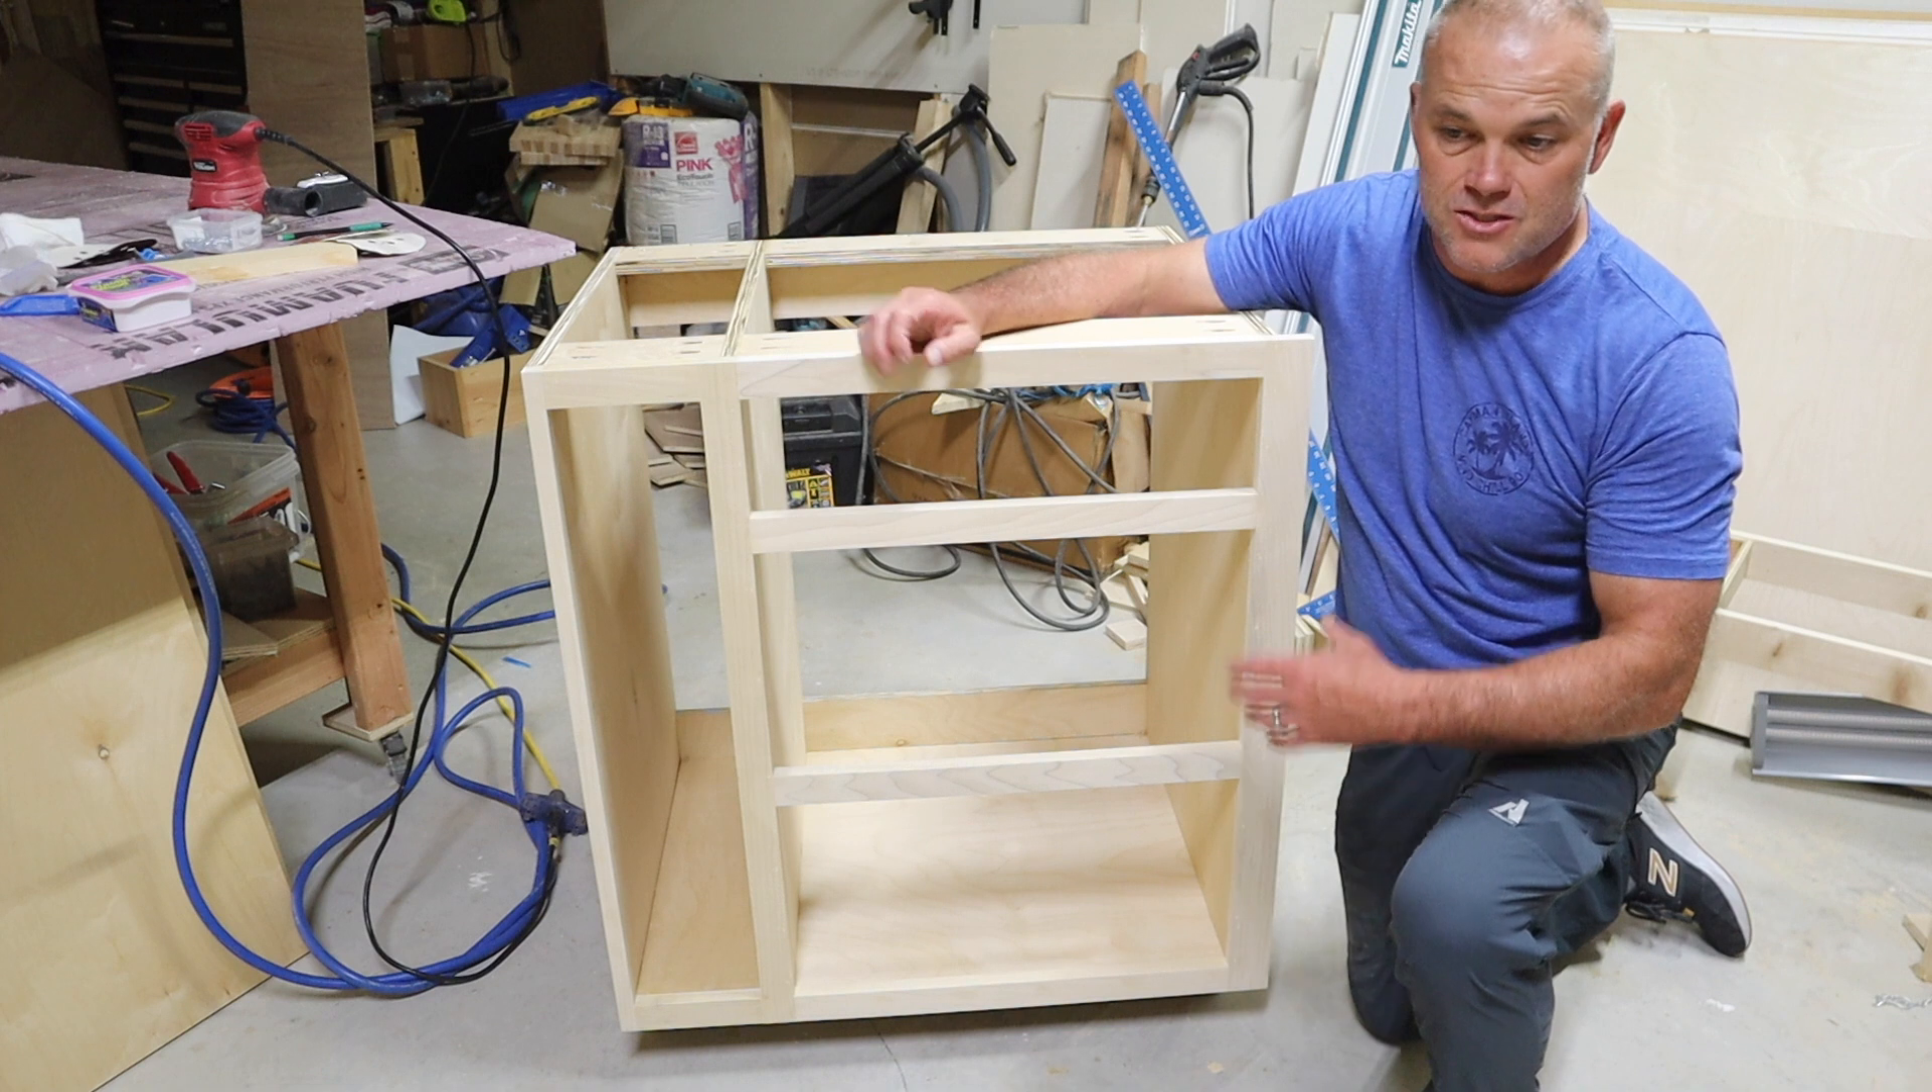The only thing you won't see me finish on this until probably a month or two down the road is the actual drawer fronts. And then this door facing right here.